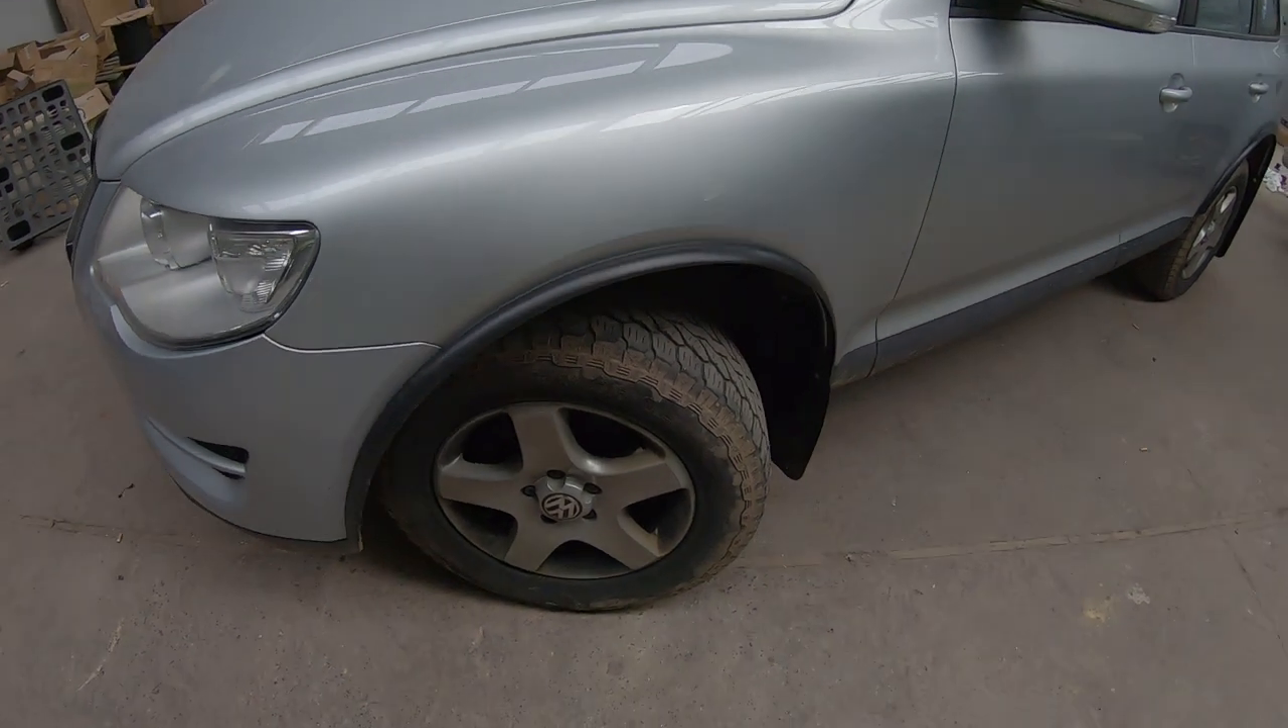So, jetzt habe ich hier so Kotflügelverbreiterung einfach draufgepappt.